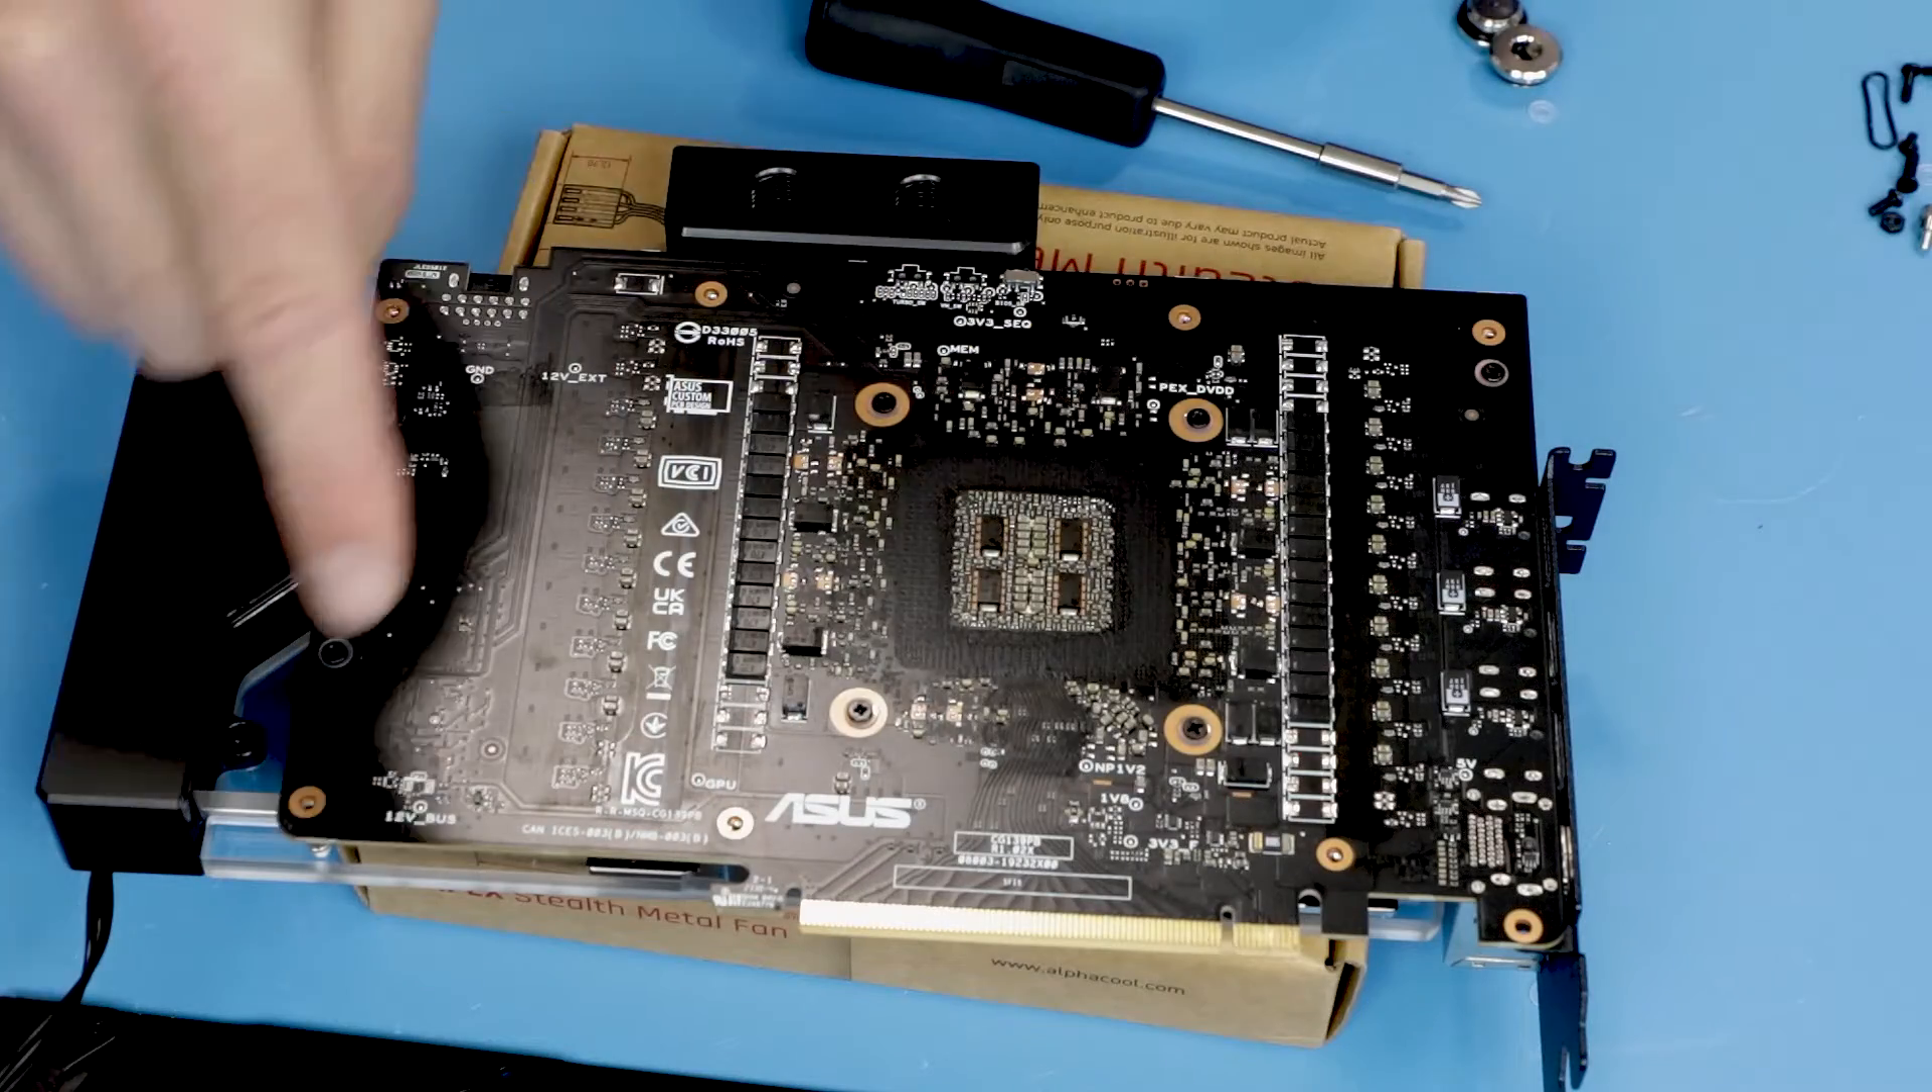After all screws in place notice that some holes still remain open because we still need to attach back plate later.